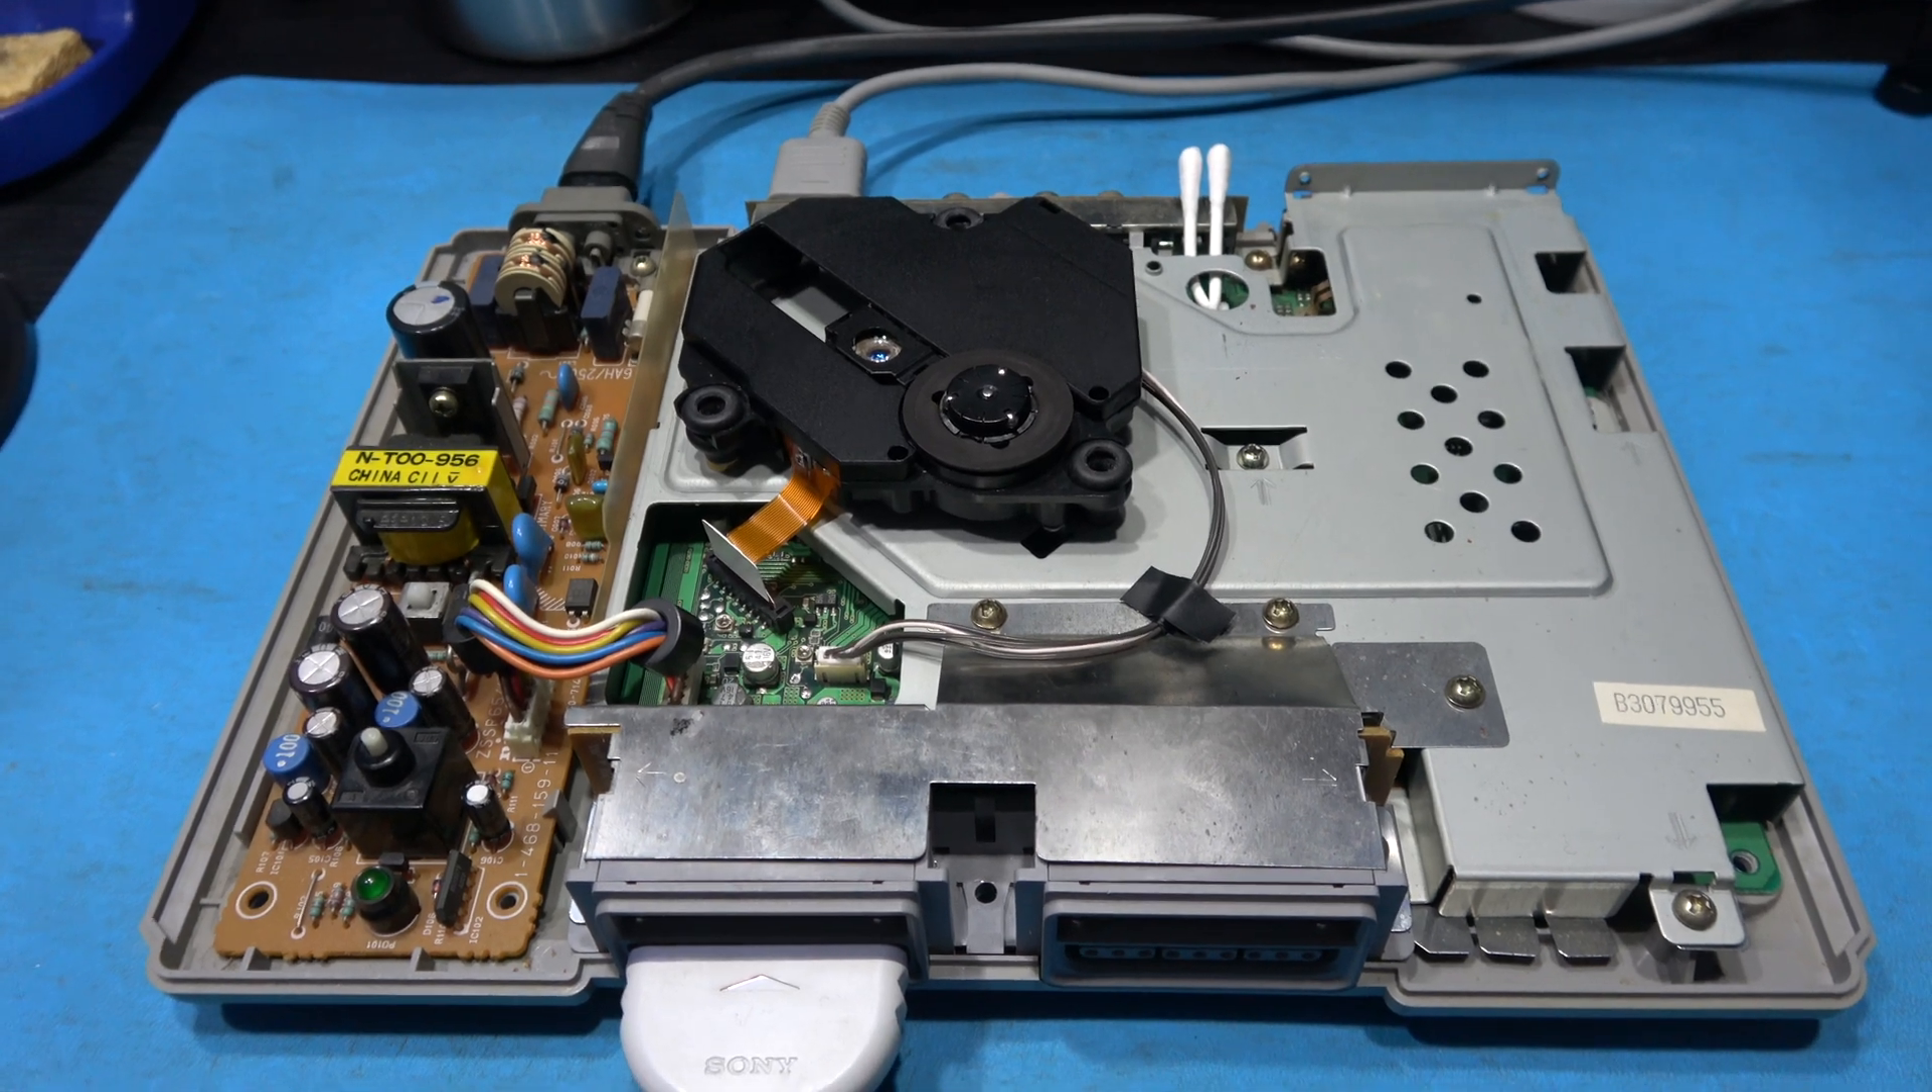PlayStation optical pickup is in. It looks like the old one.